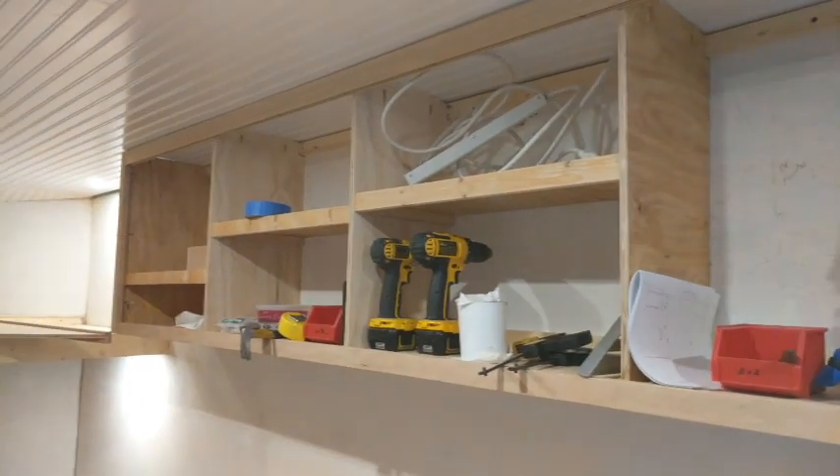Okay so we got the first of the overhead cabinets installed and actually already in use.